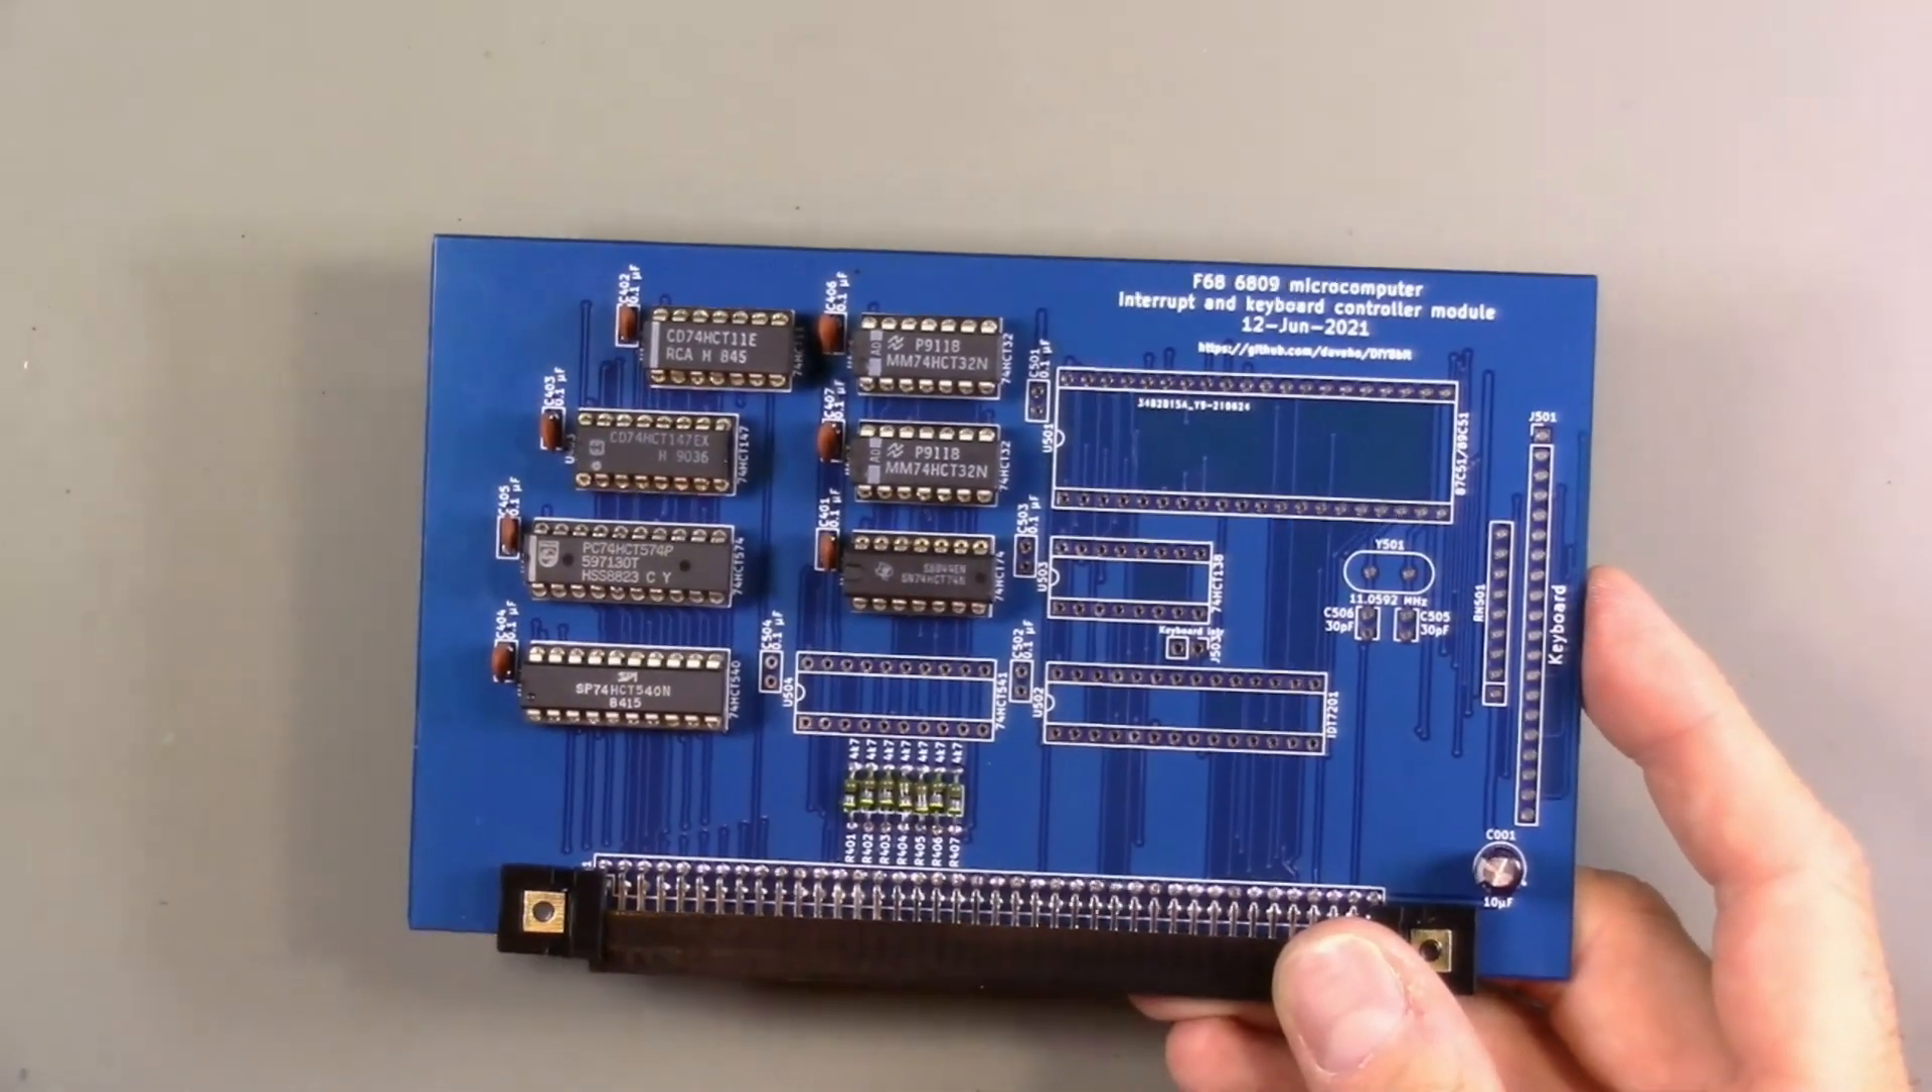Alright, so I have the IC sockets and other components soldered on, and I have the ICs for the interrupt controller populated, so I think at this point we're ready to test.